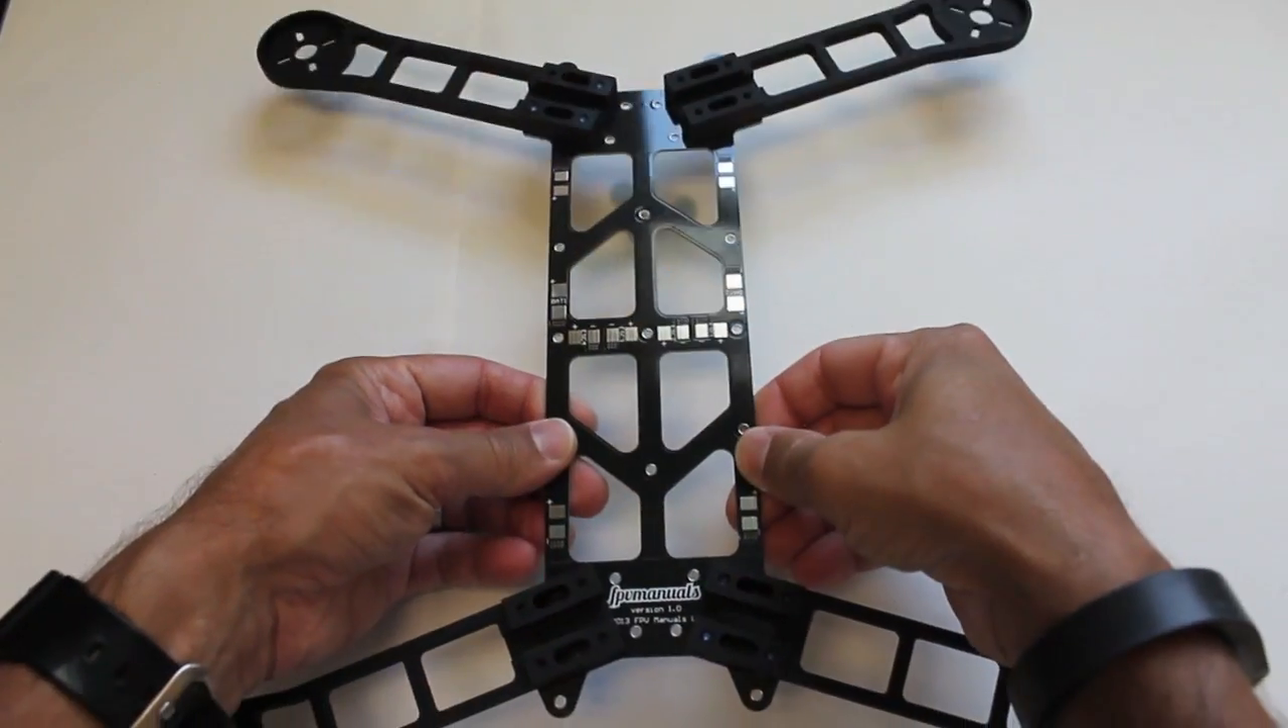So that's our PDB plate with the arms attached.